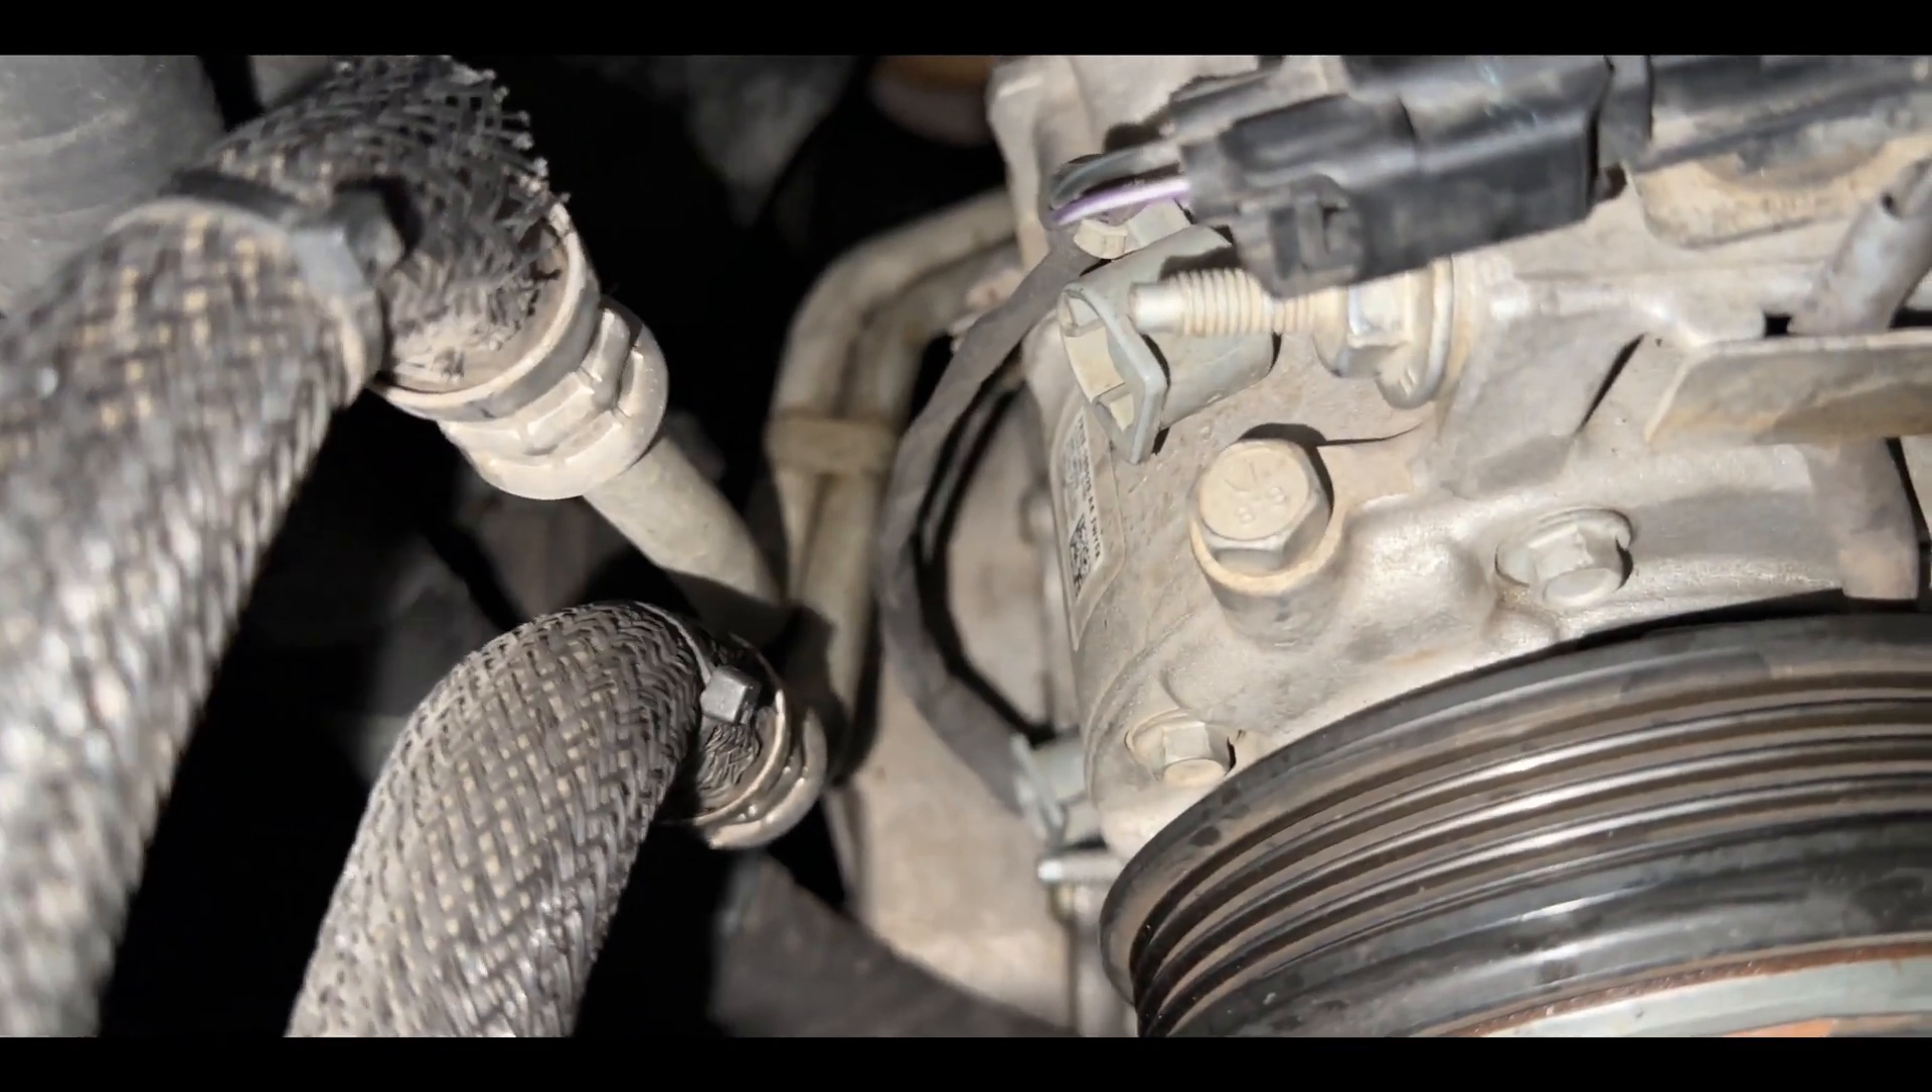What we have gotten done today is the ac compressor is now bolted back in again.